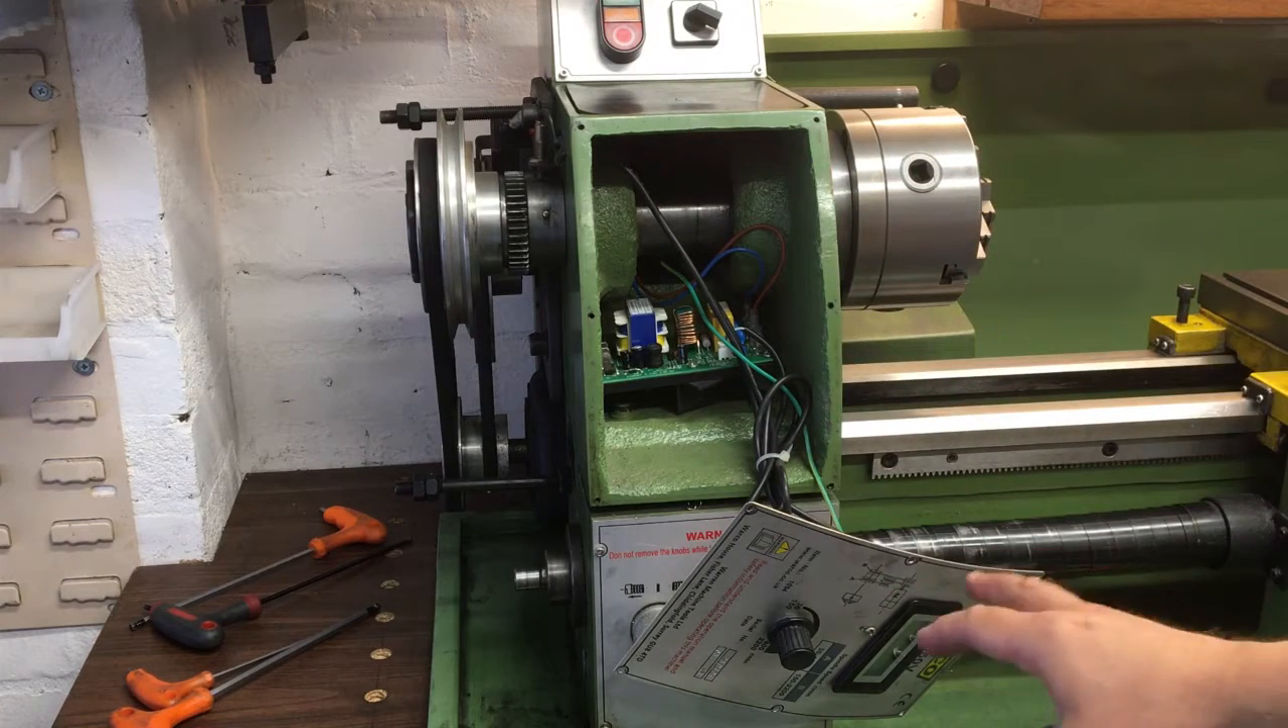I've got the front panel removed, just have a look around there for fitment of different options.